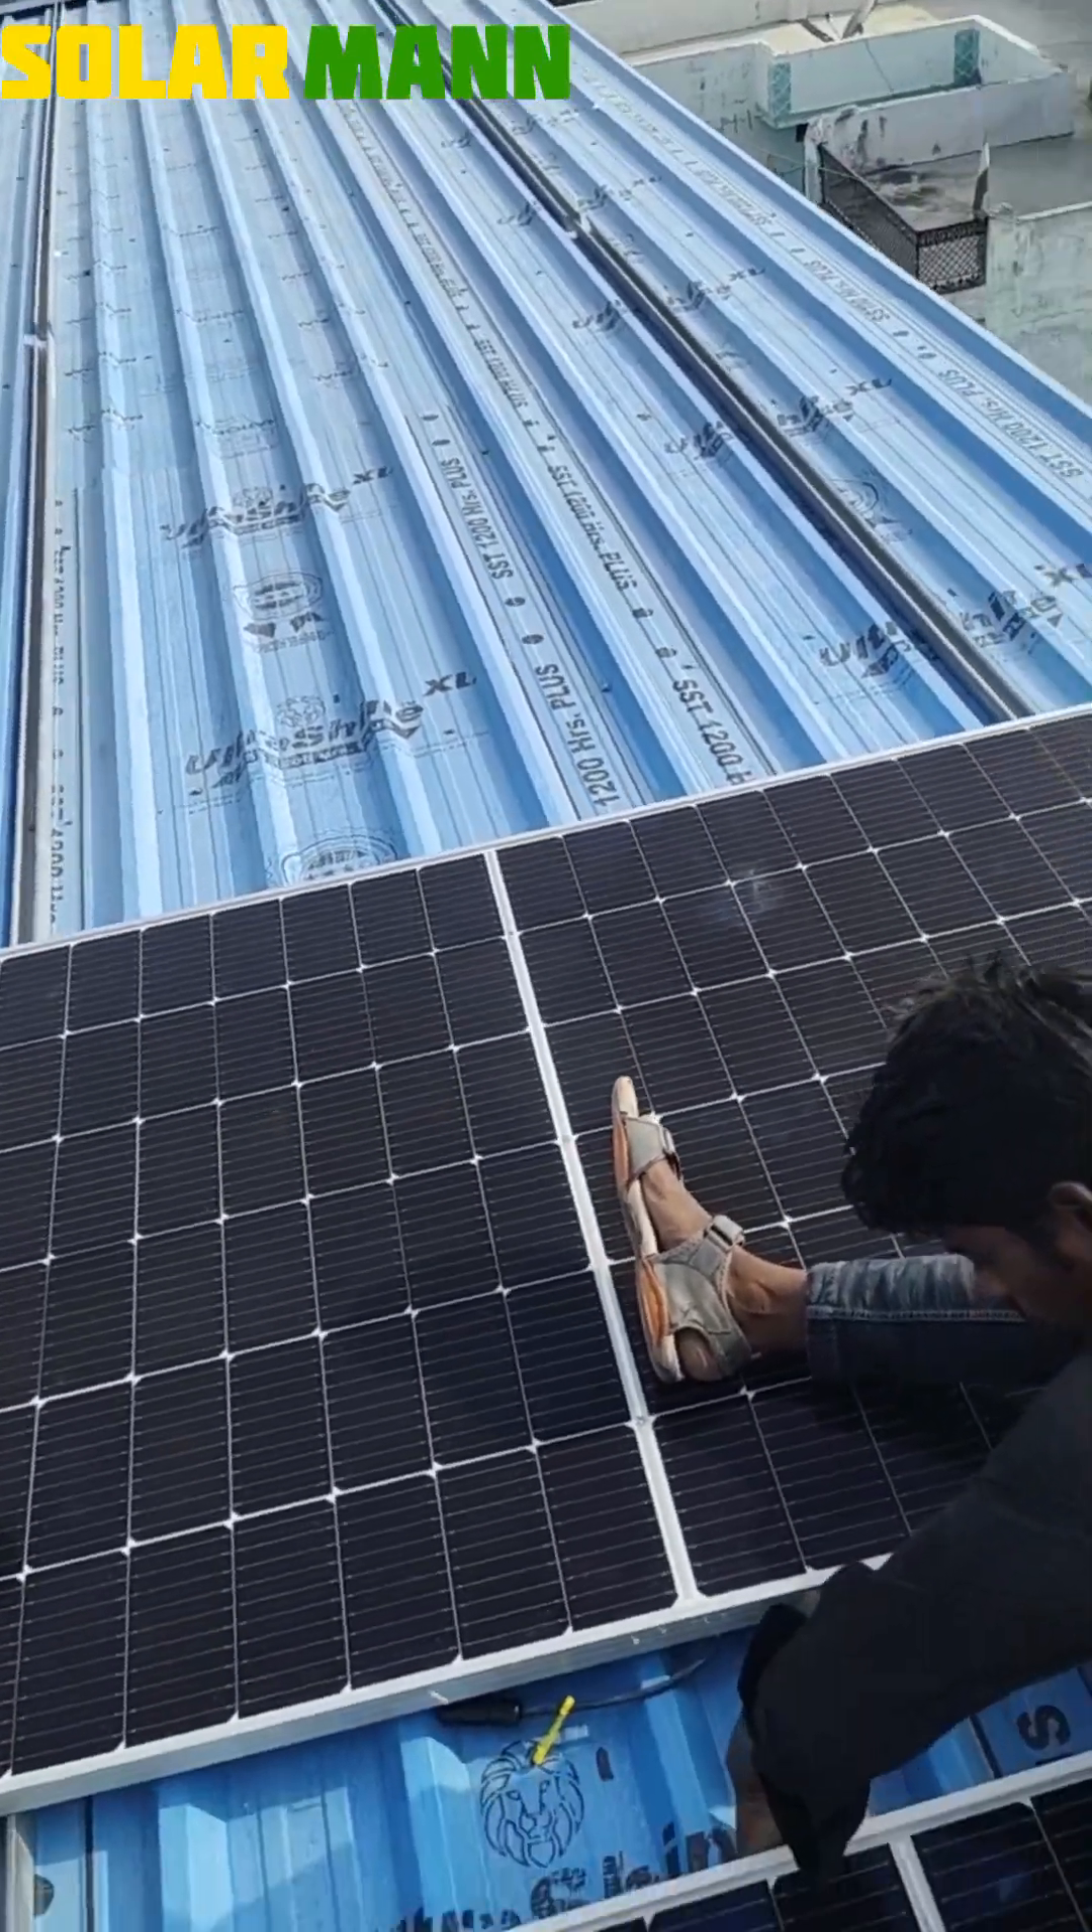तो जैसा कि आप देख रहे हैं पैनल हमारा यहां लगता जा रहा है।